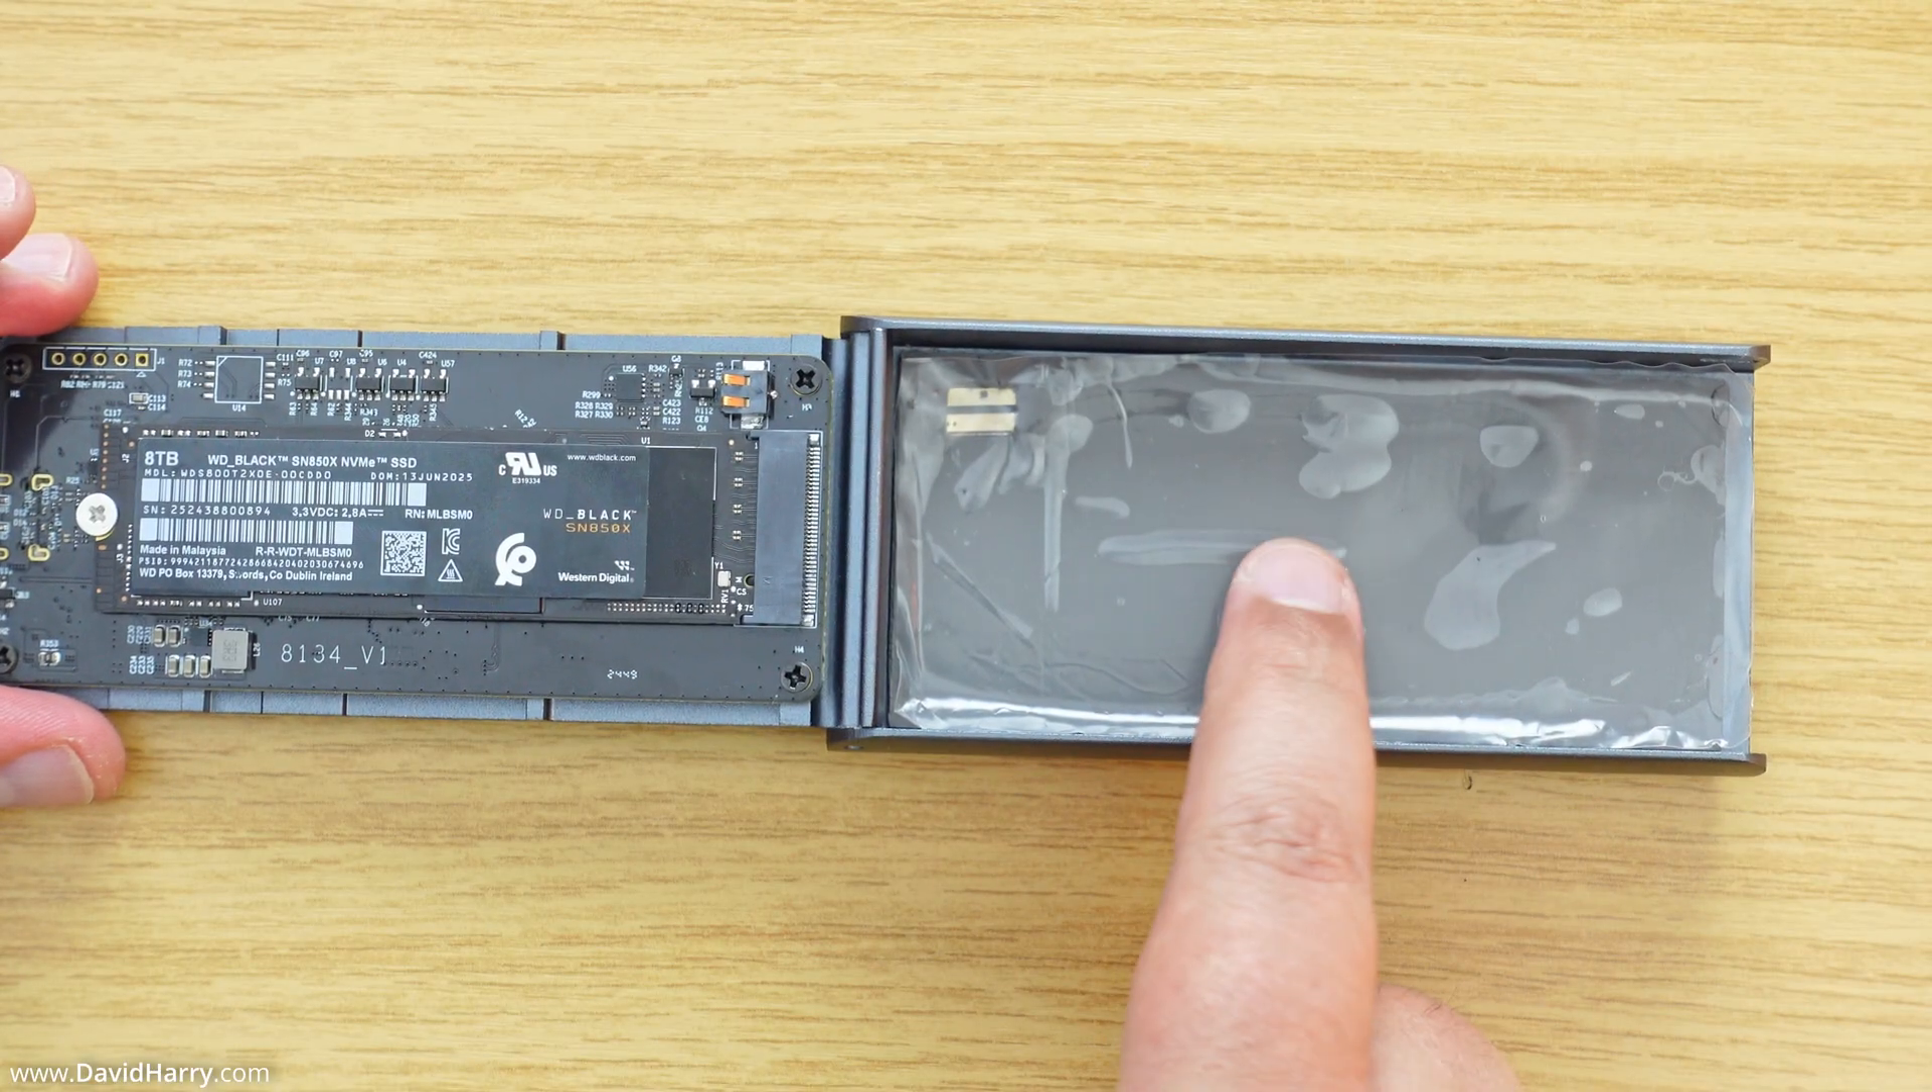We'll use the supplied screw driver to then screw down that screw there and then that is the ssd all inserted super easy.